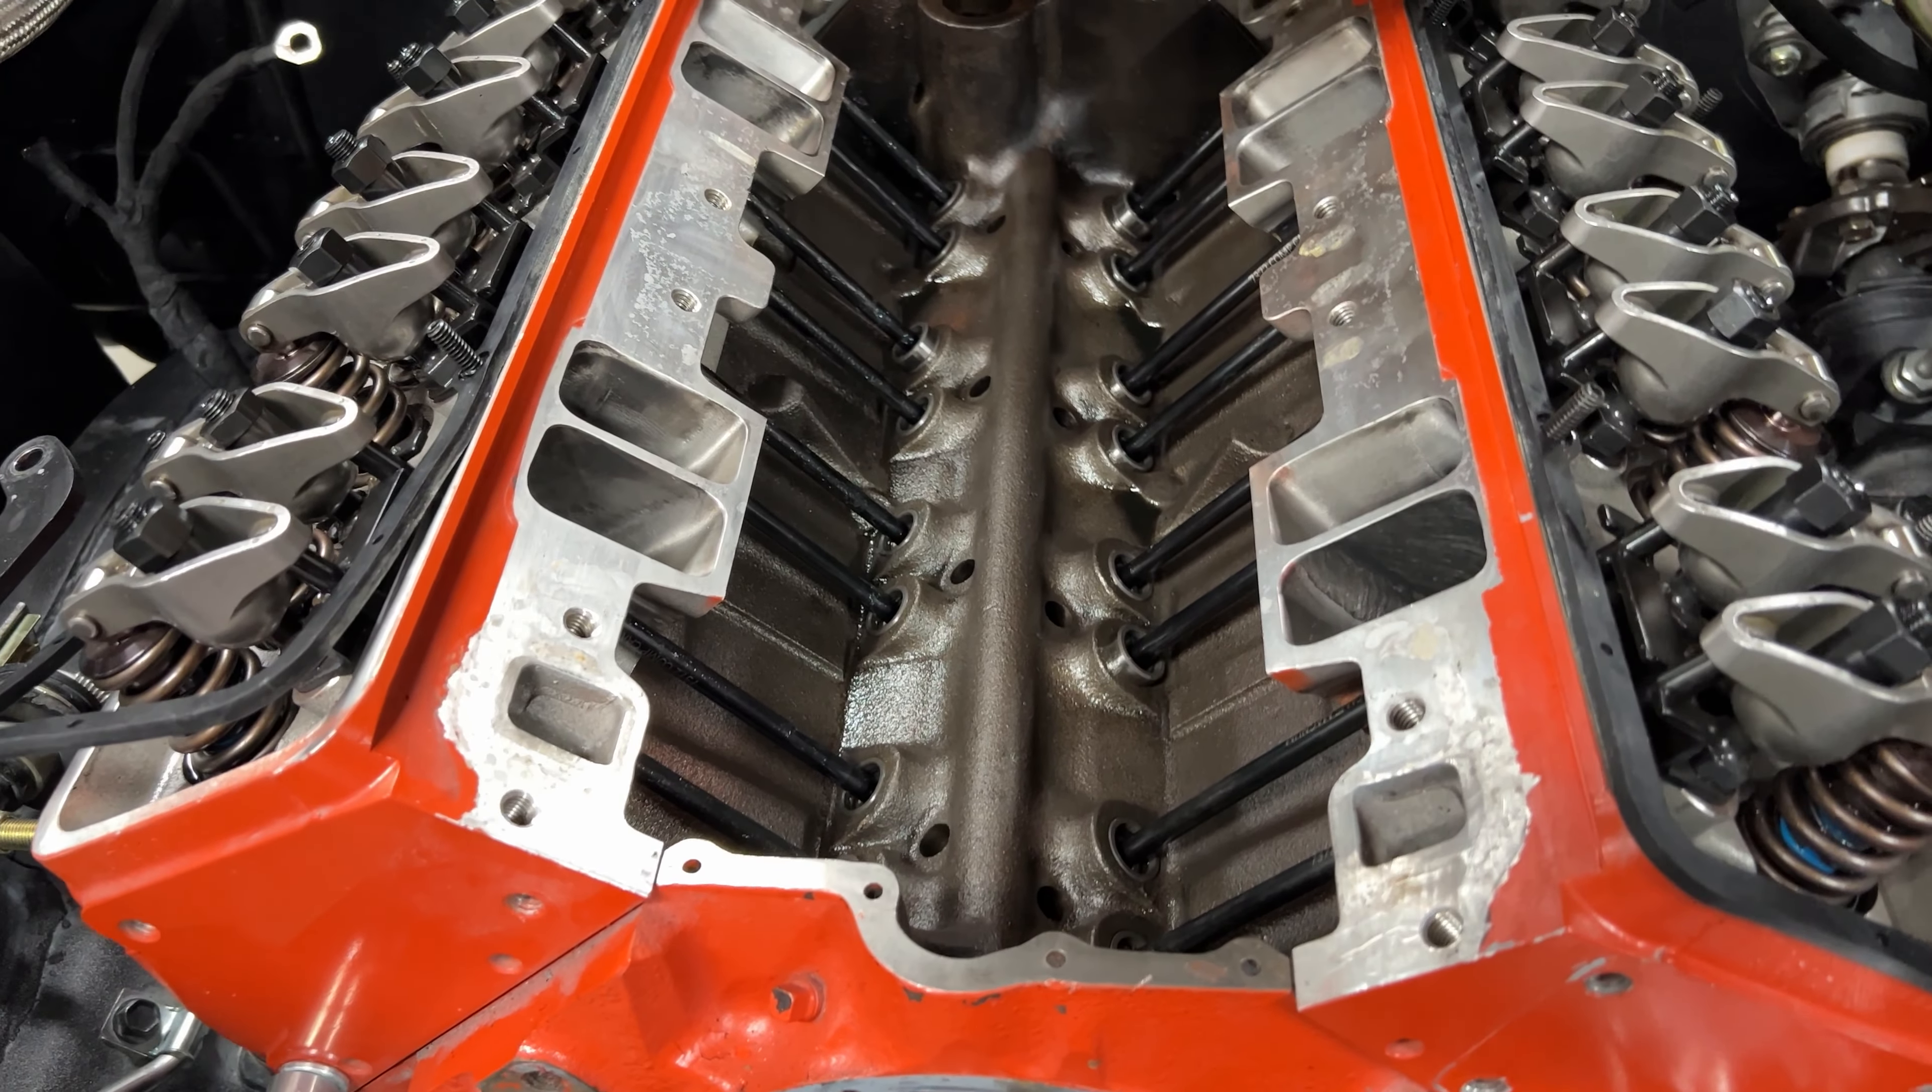We have all of the push rods back in and replace the ones that needed to be replaced with new ones.